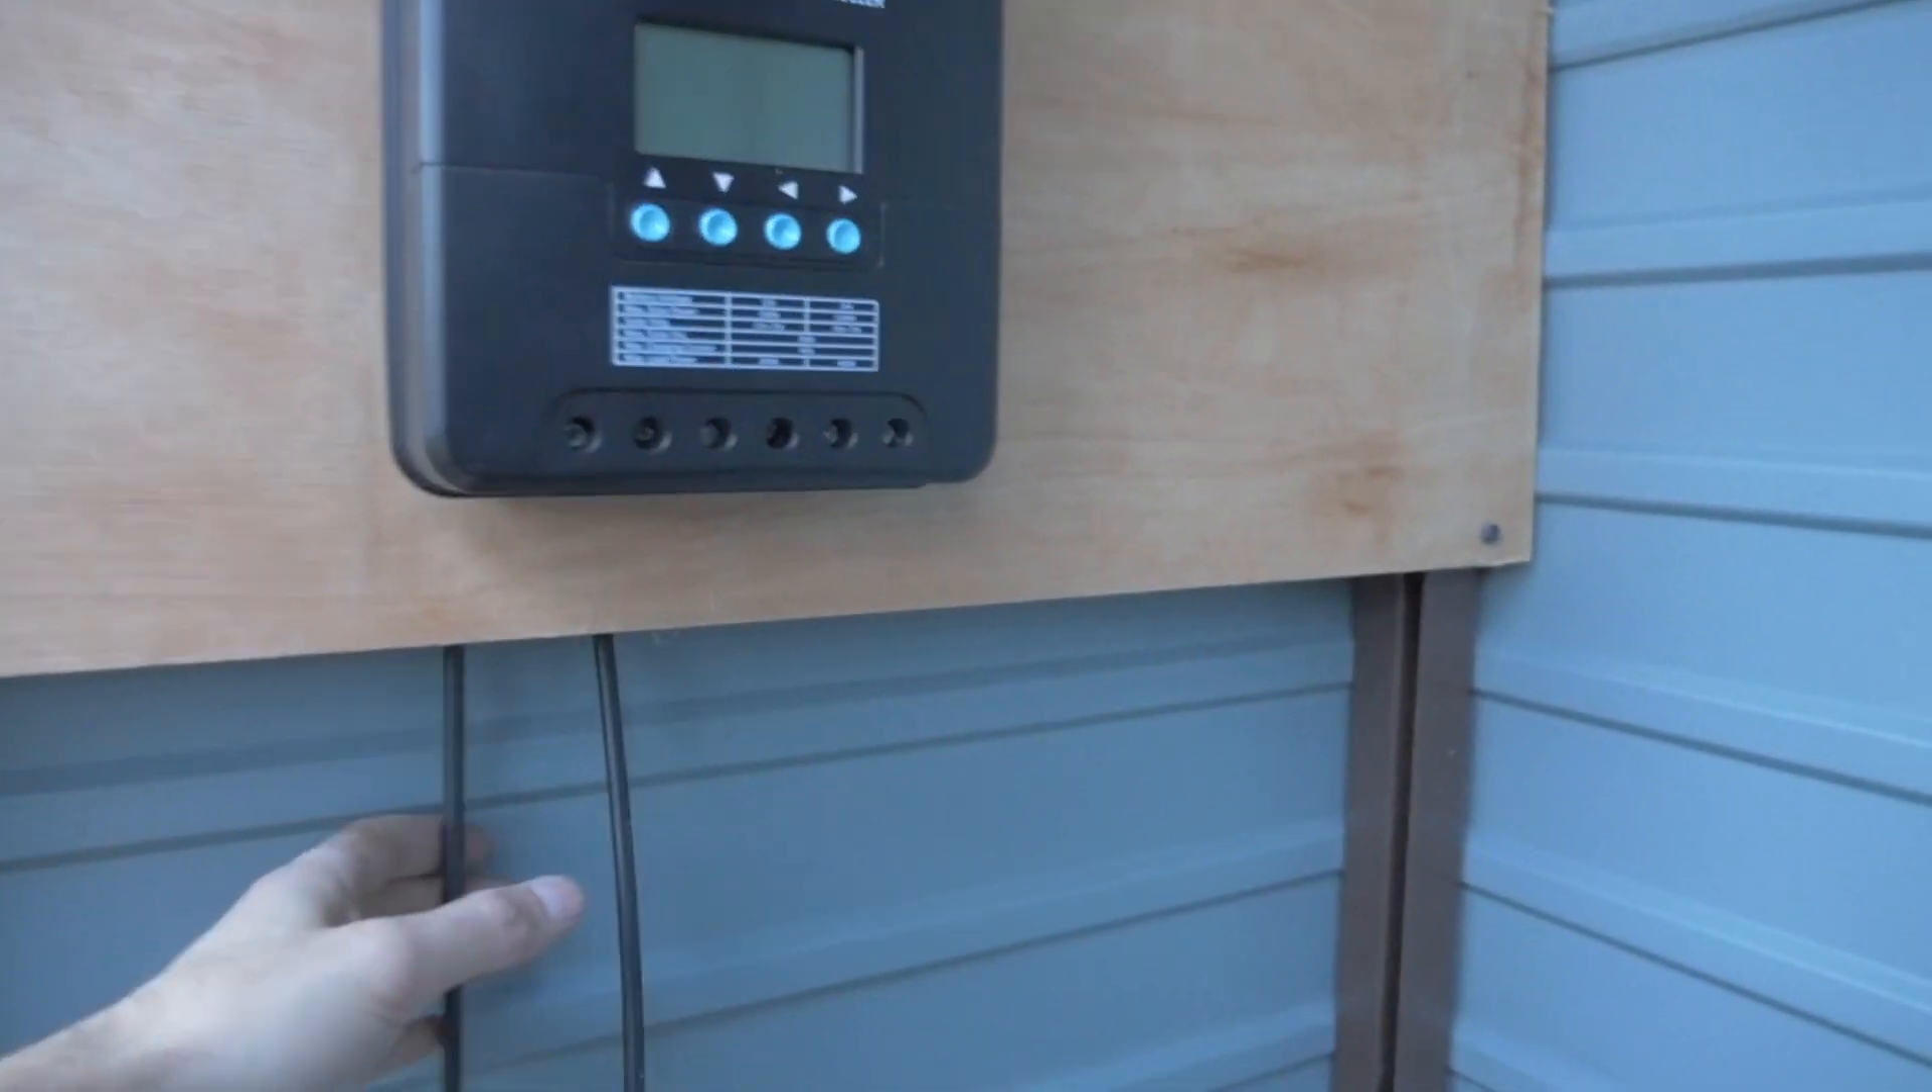We've run the cables down the back.